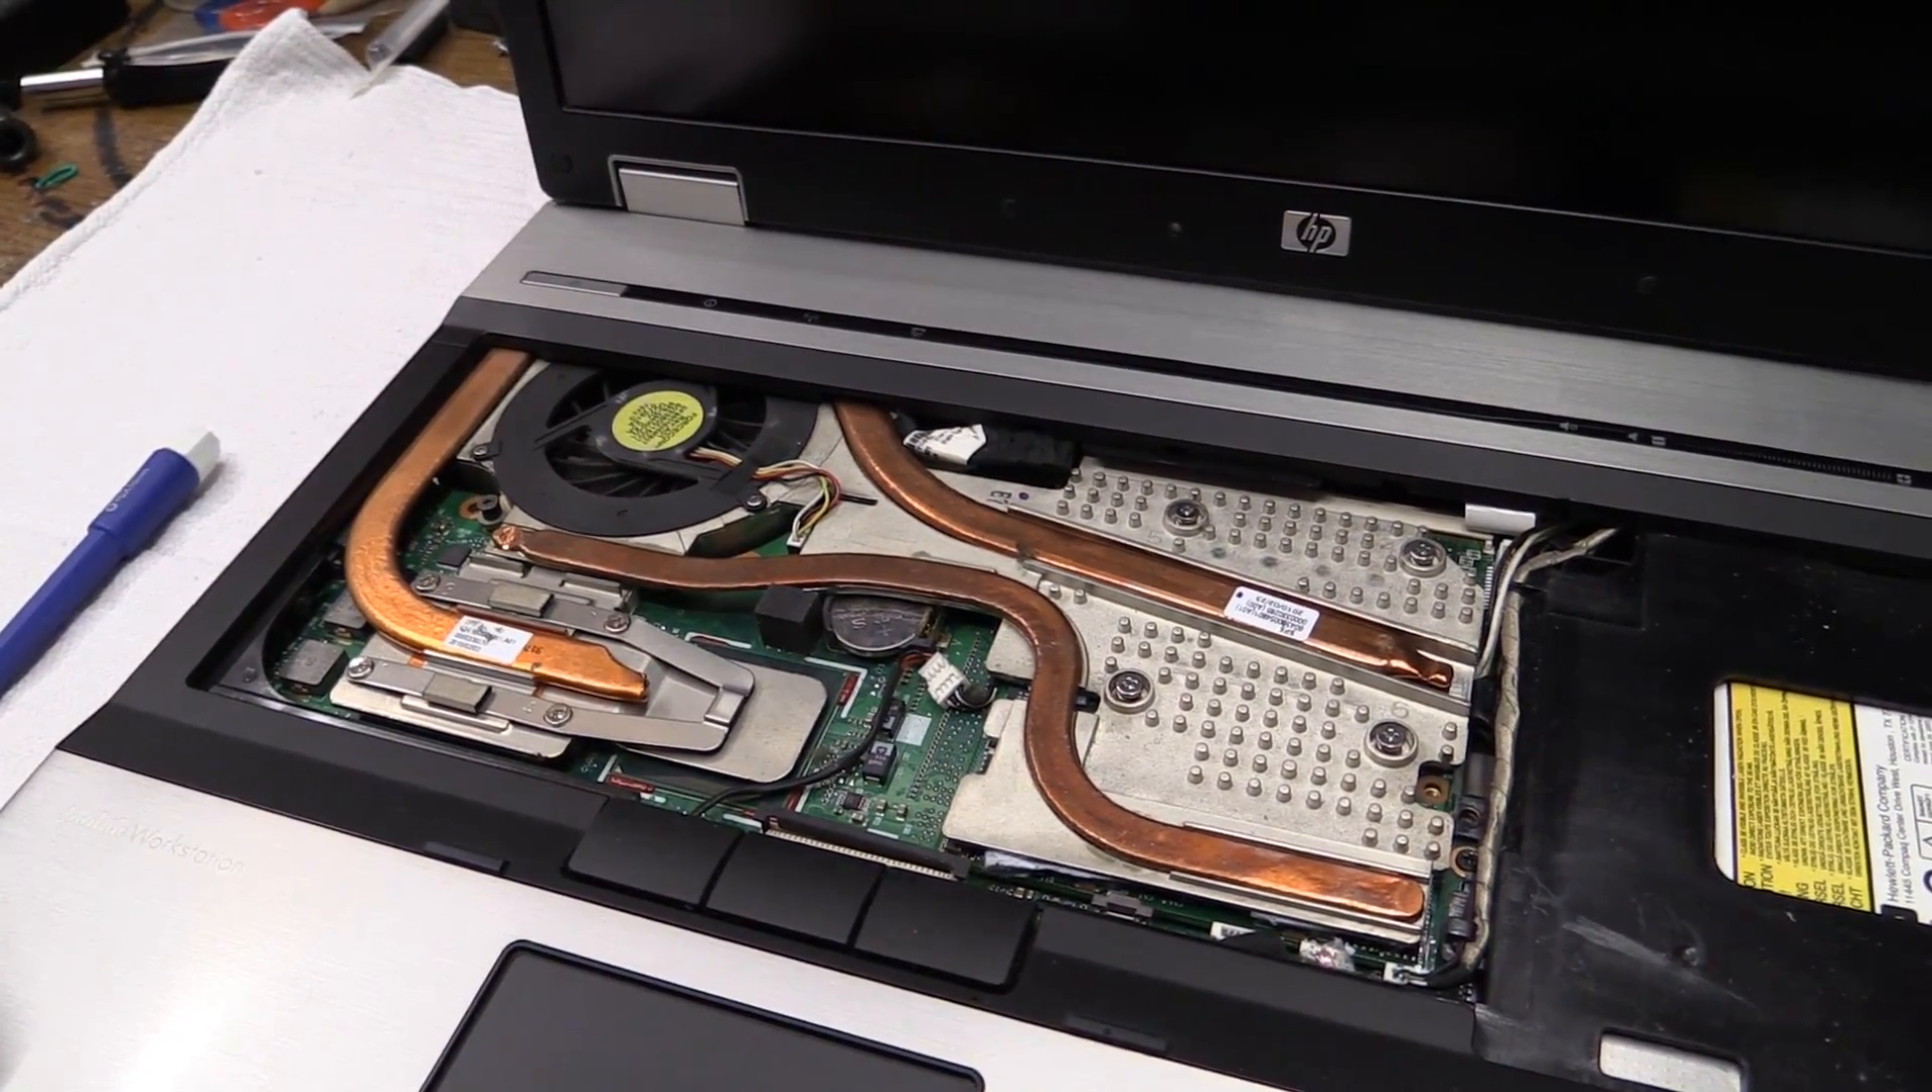As you can see the heatsink is mounted on top of the motherboard so I don't have to tear the whole thing apart to reach it.